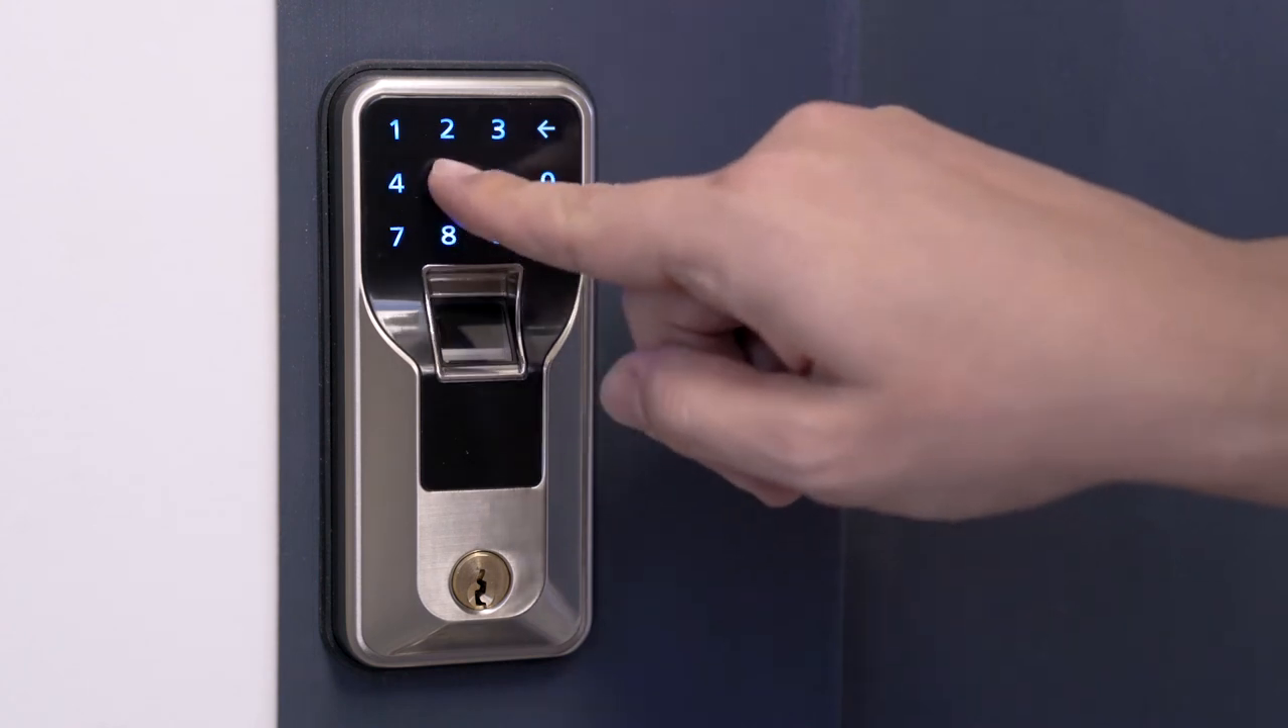You have now successfully installed the Swiss Tech Smart Lock.